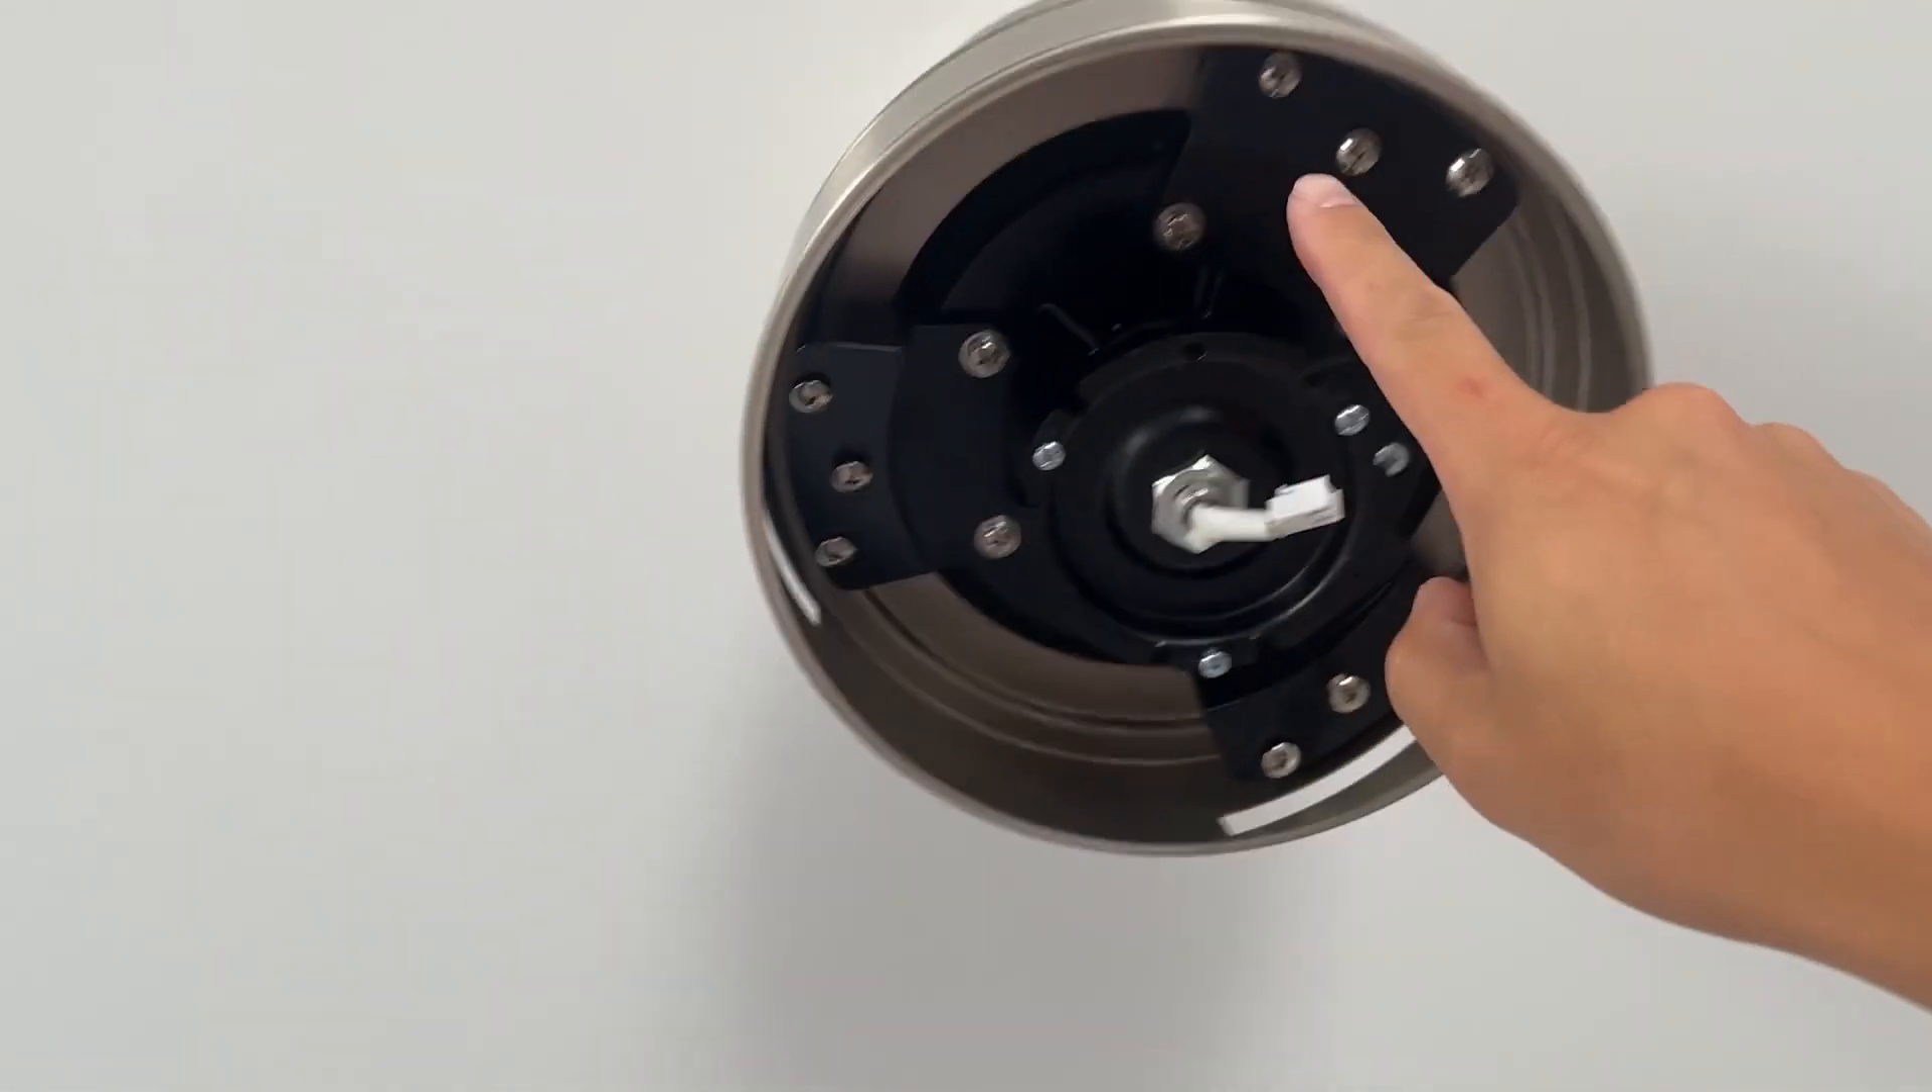We've got one two three four five six seven eight nine screws that we need to remove in order to put the fan blades on.